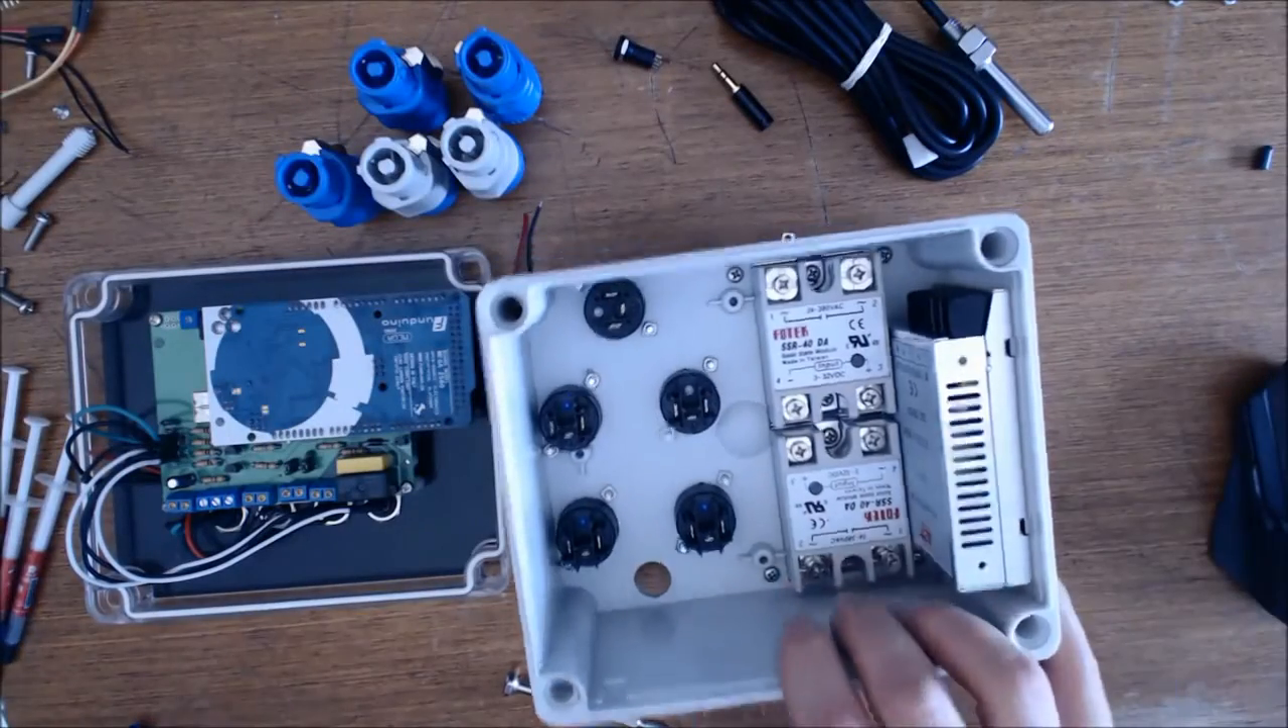Okay, so we've almost finished, we've got our power plugs put in.